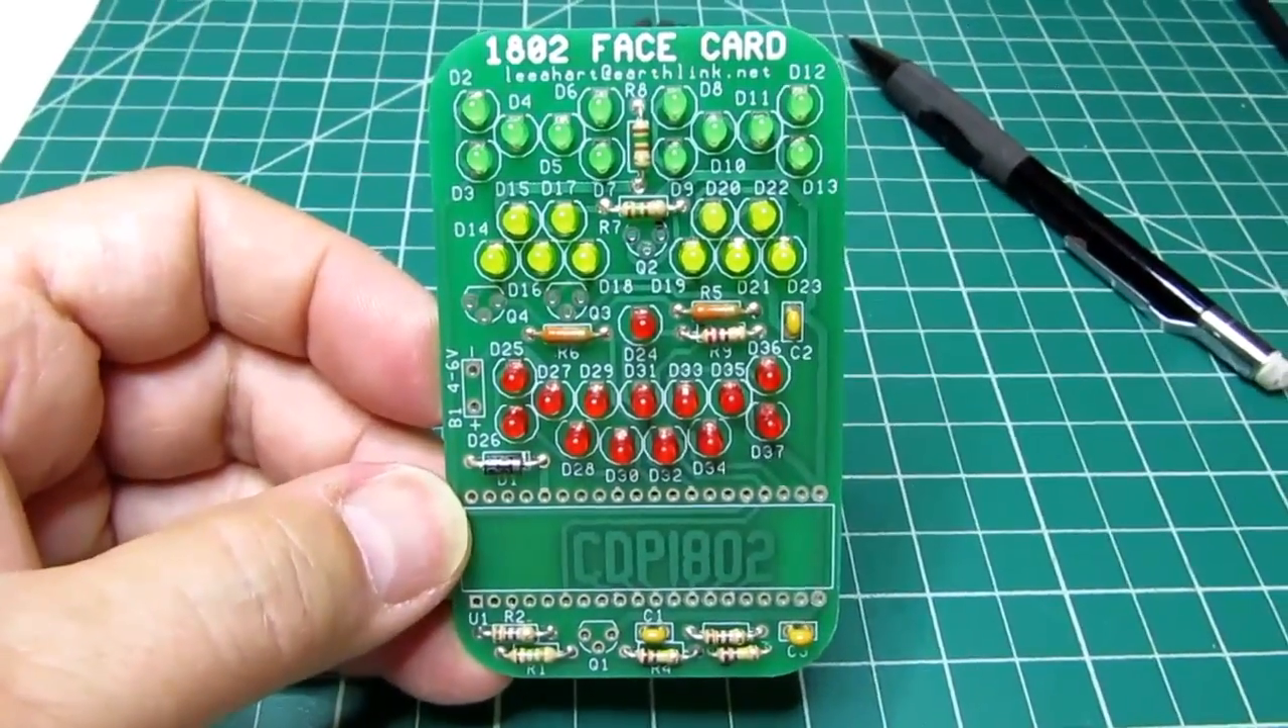And then the yellow LEDs are put in for the eyes and then all the red LEDs for the mouth.